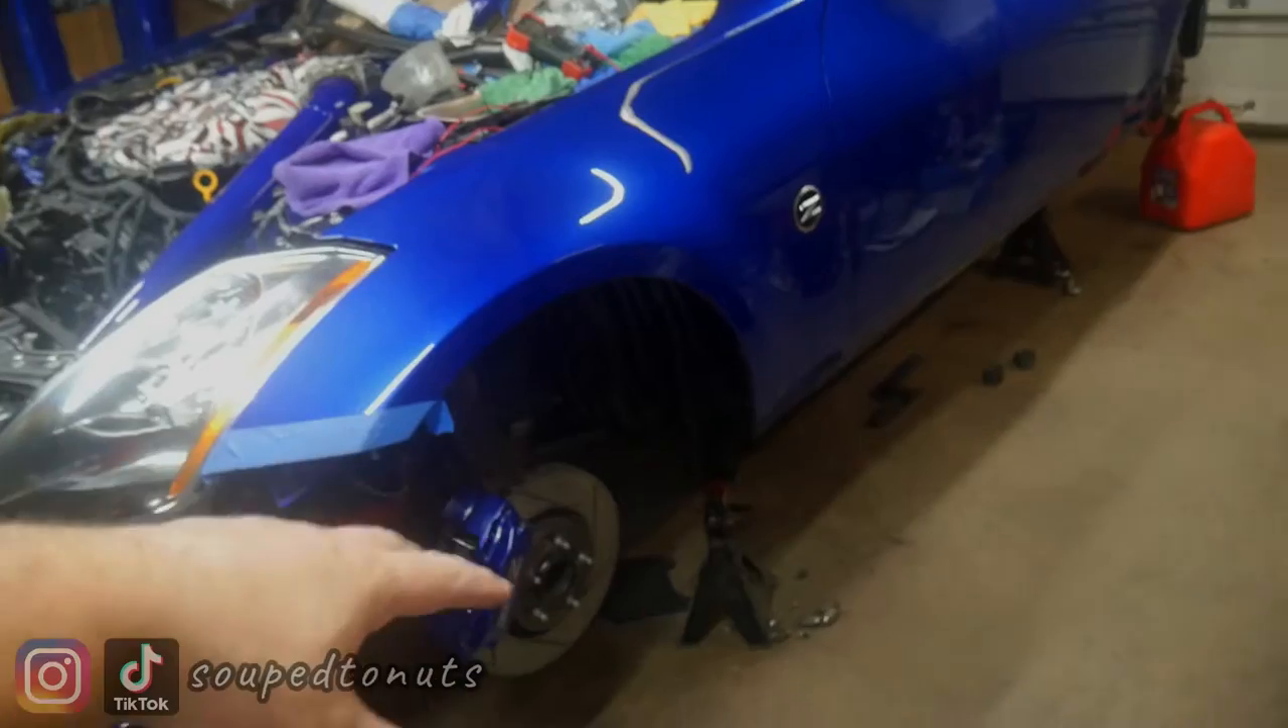I don't have the wheels on now obviously I'm still on jack stands because no wheels.